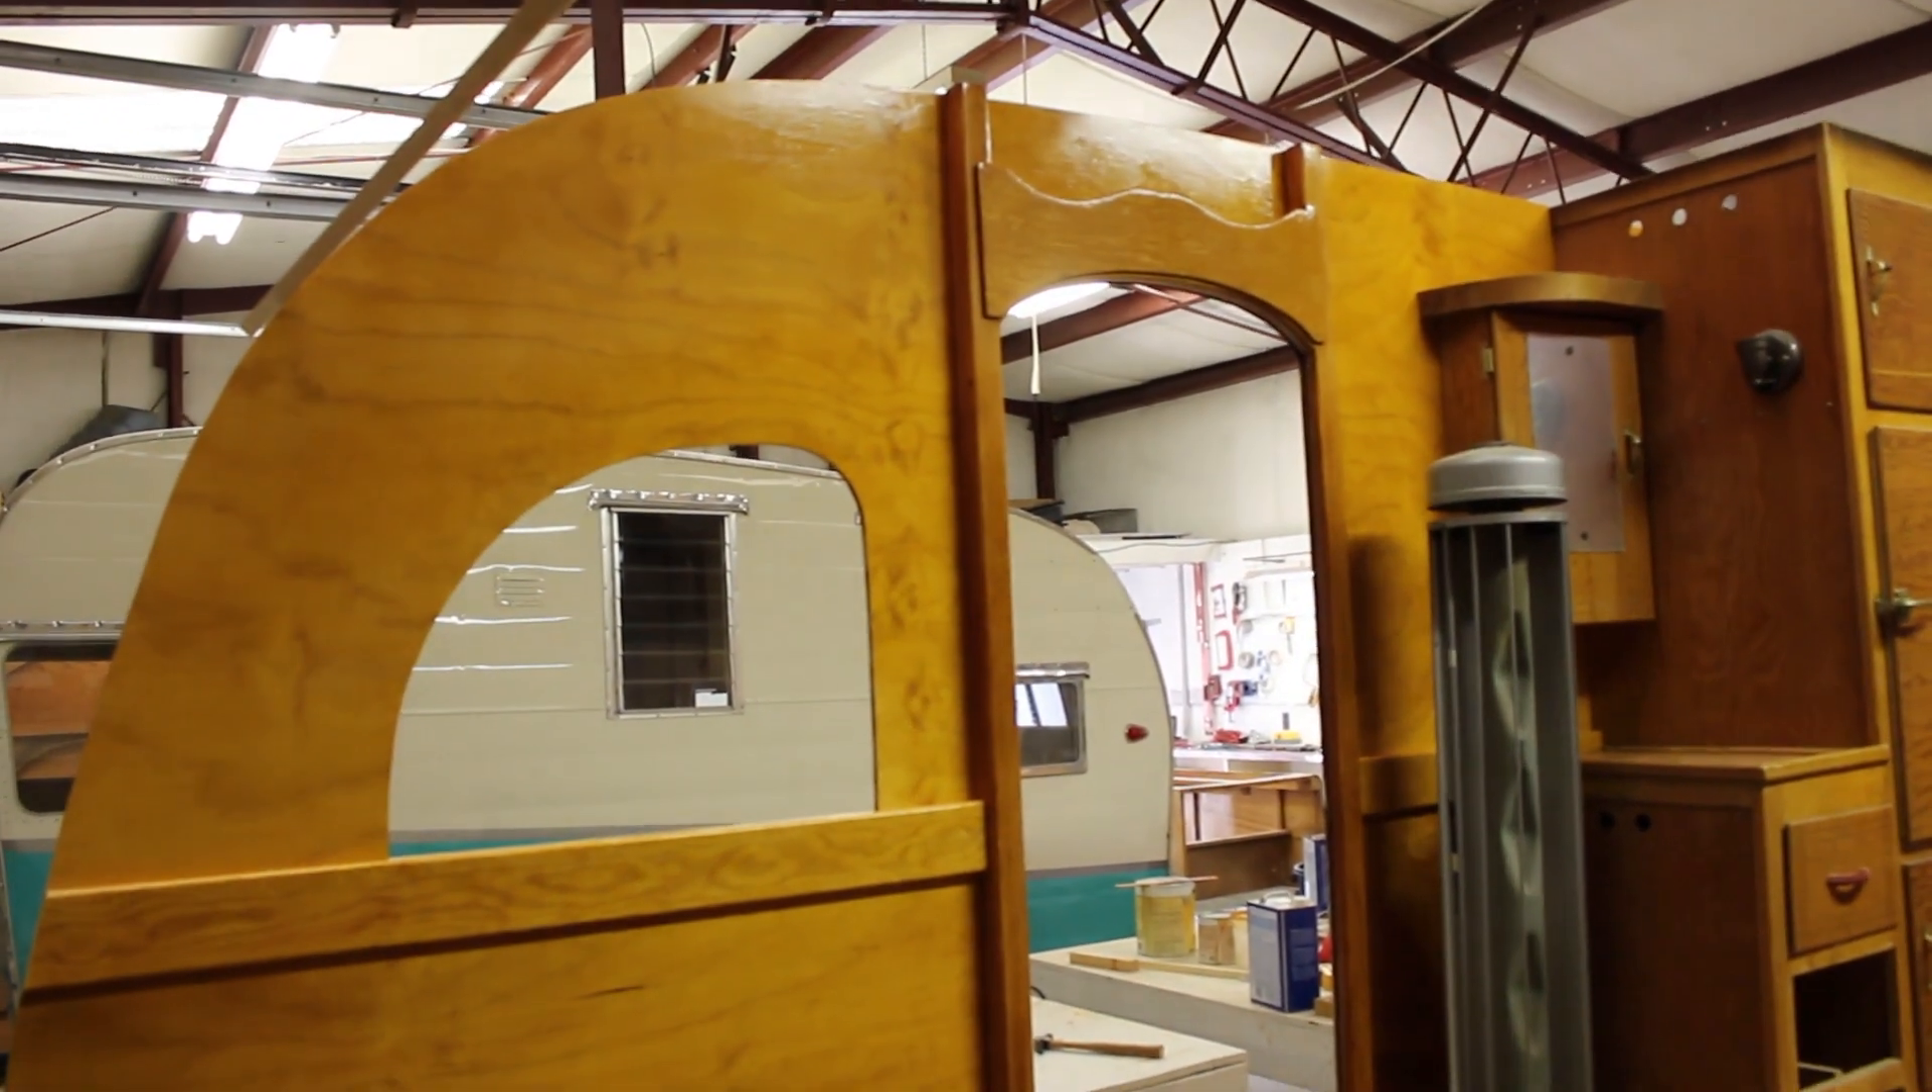And there's what she looks like with the door frame installed and the other framing installed.